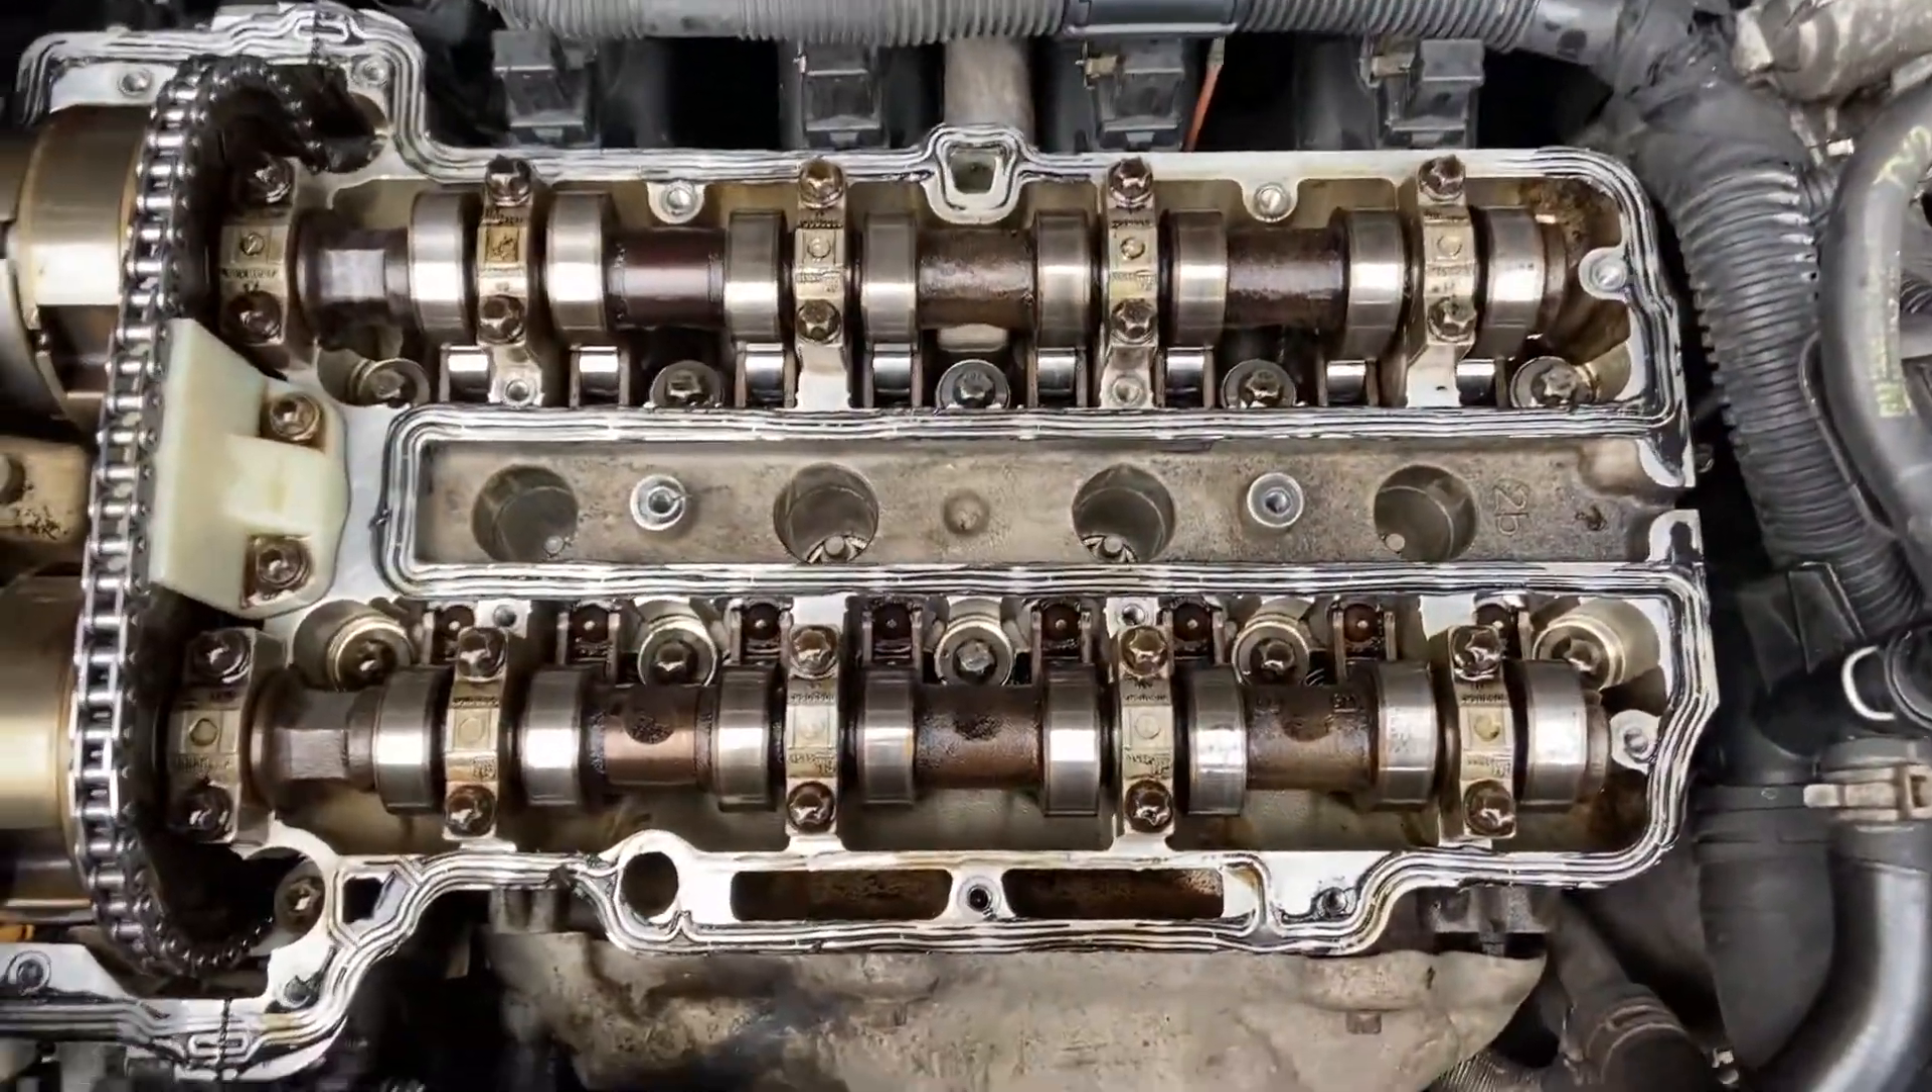Okay, so I've removed the valve cover and that was actually pretty easy.